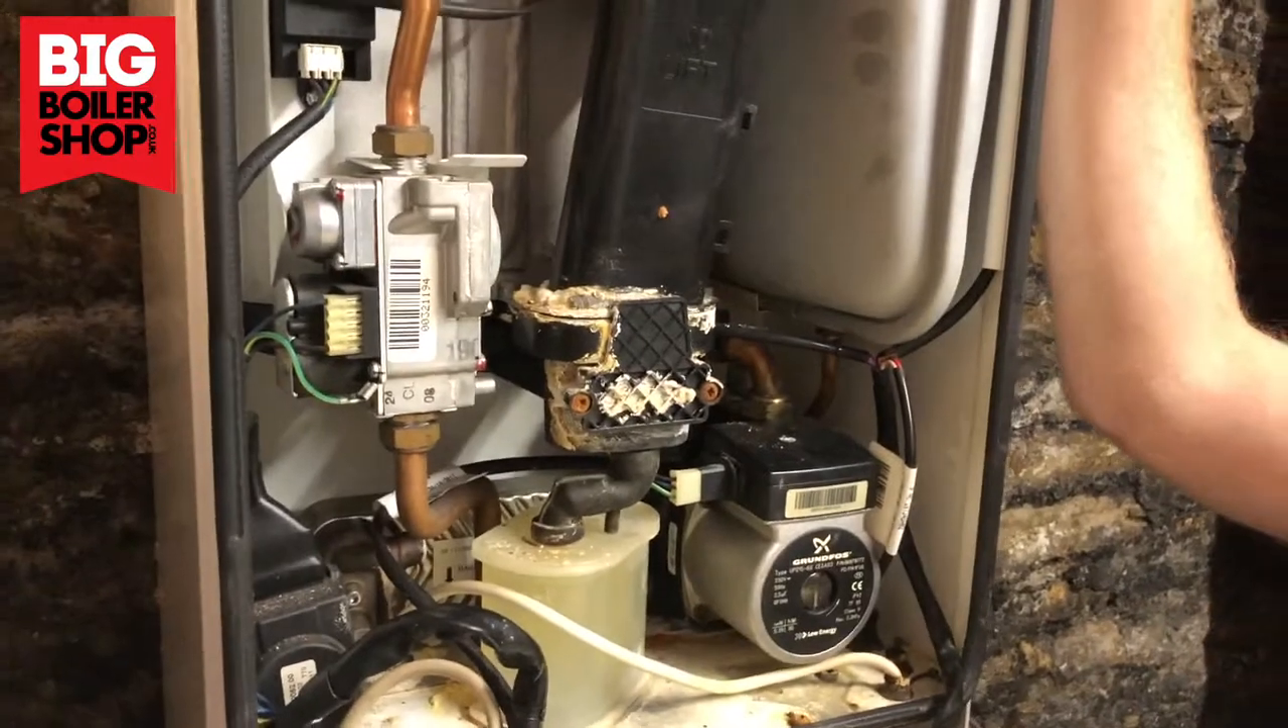And I've just took the front cover off this boiler.